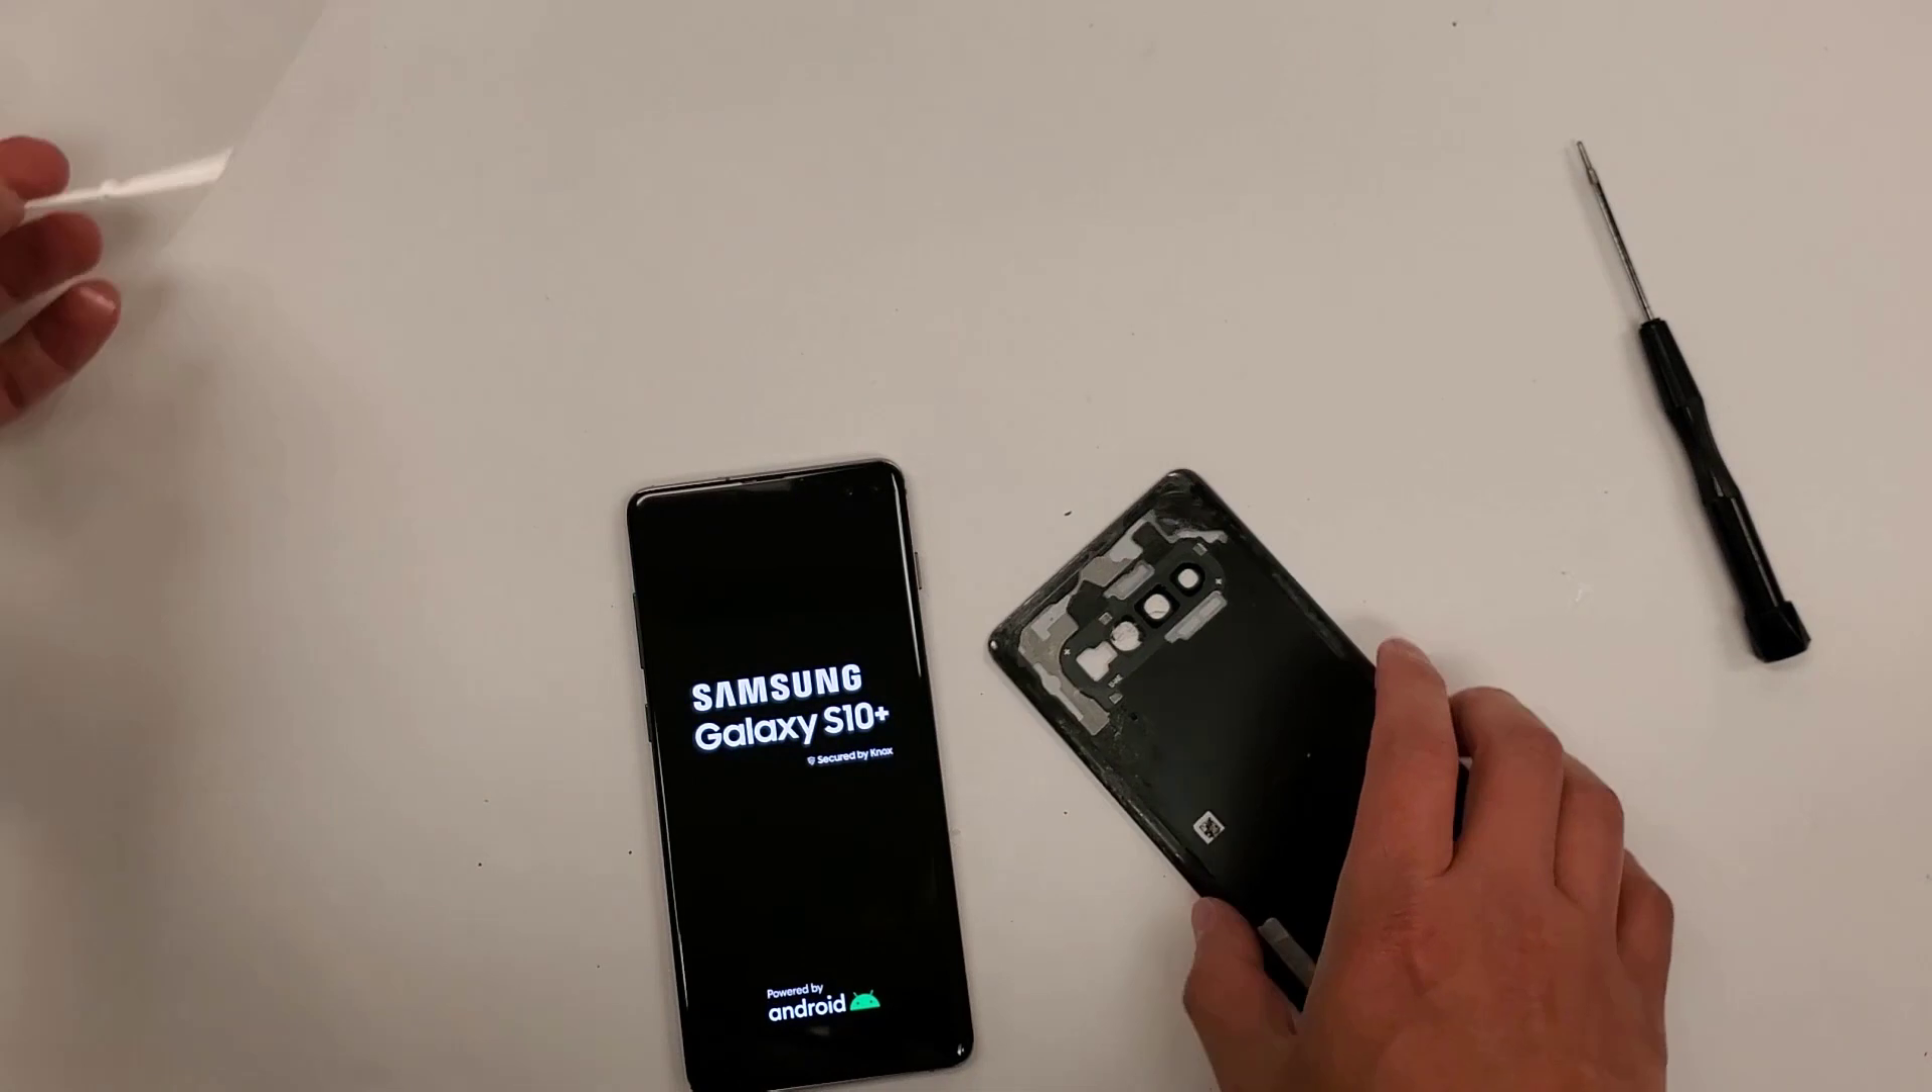All we have left is to put the back cover on.